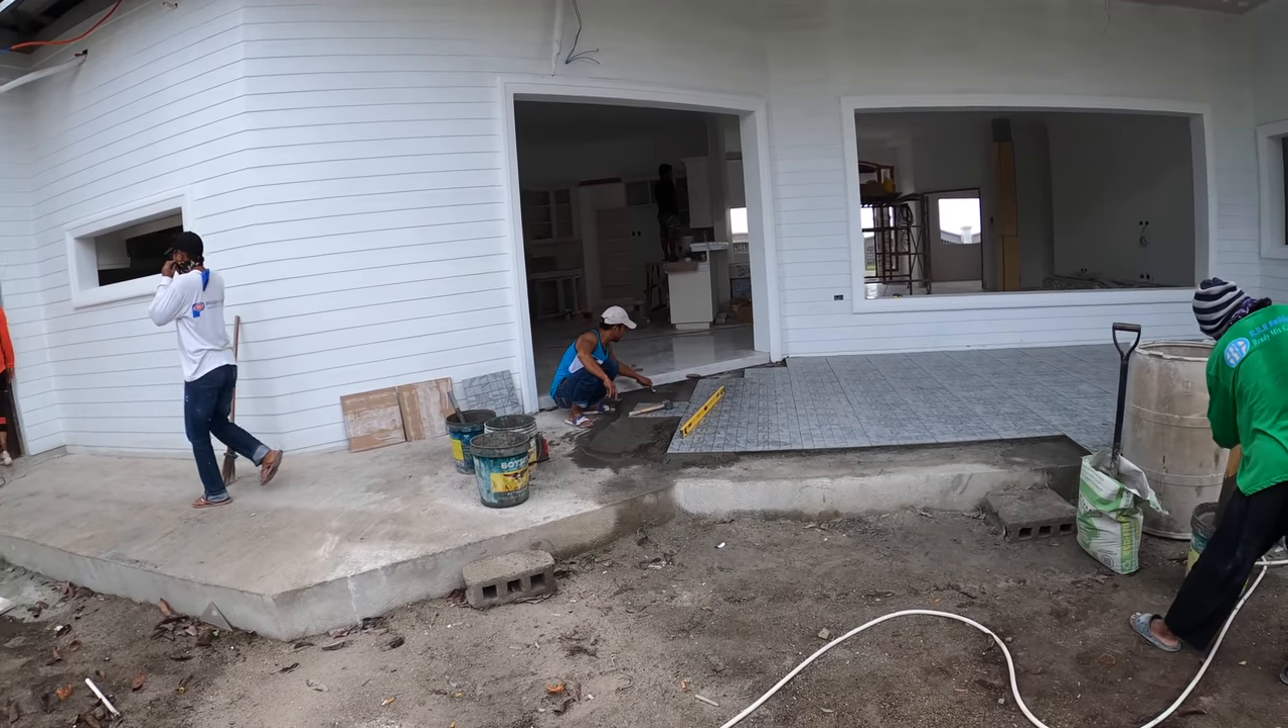The foreman is still continuing with the tile here on the back porch.